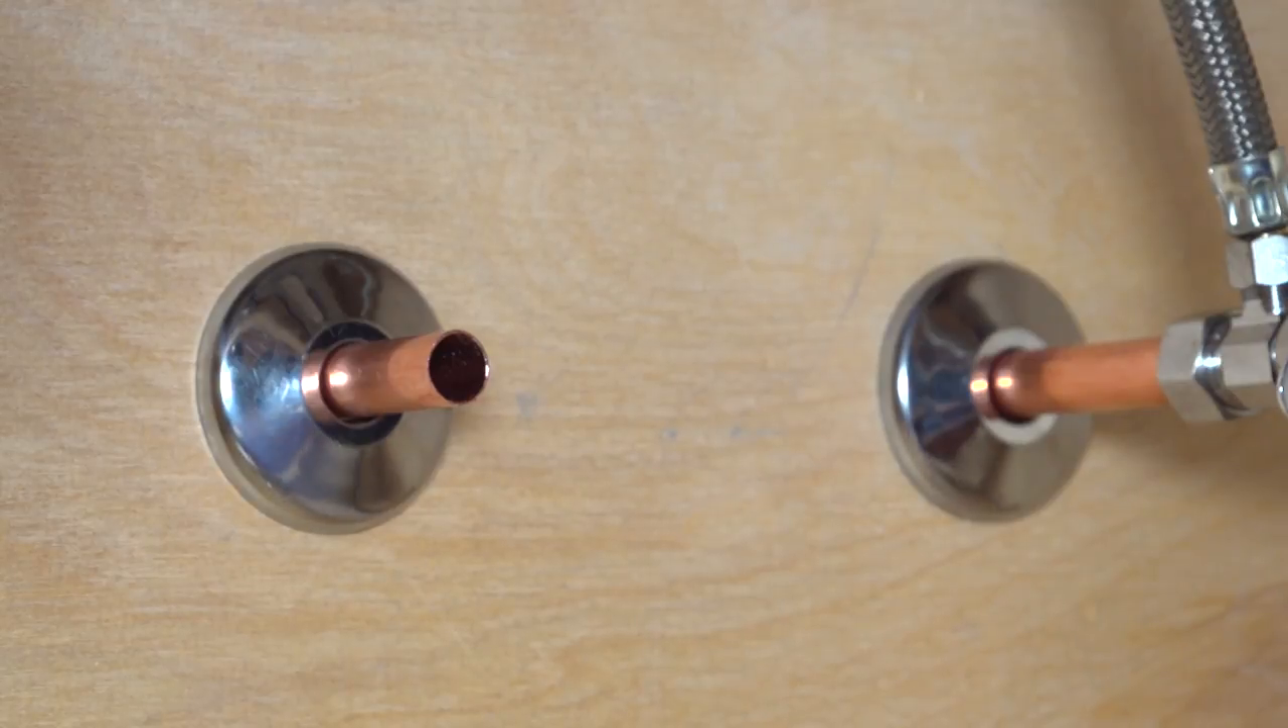As you can see, we've already removed the old valve and water supply line.